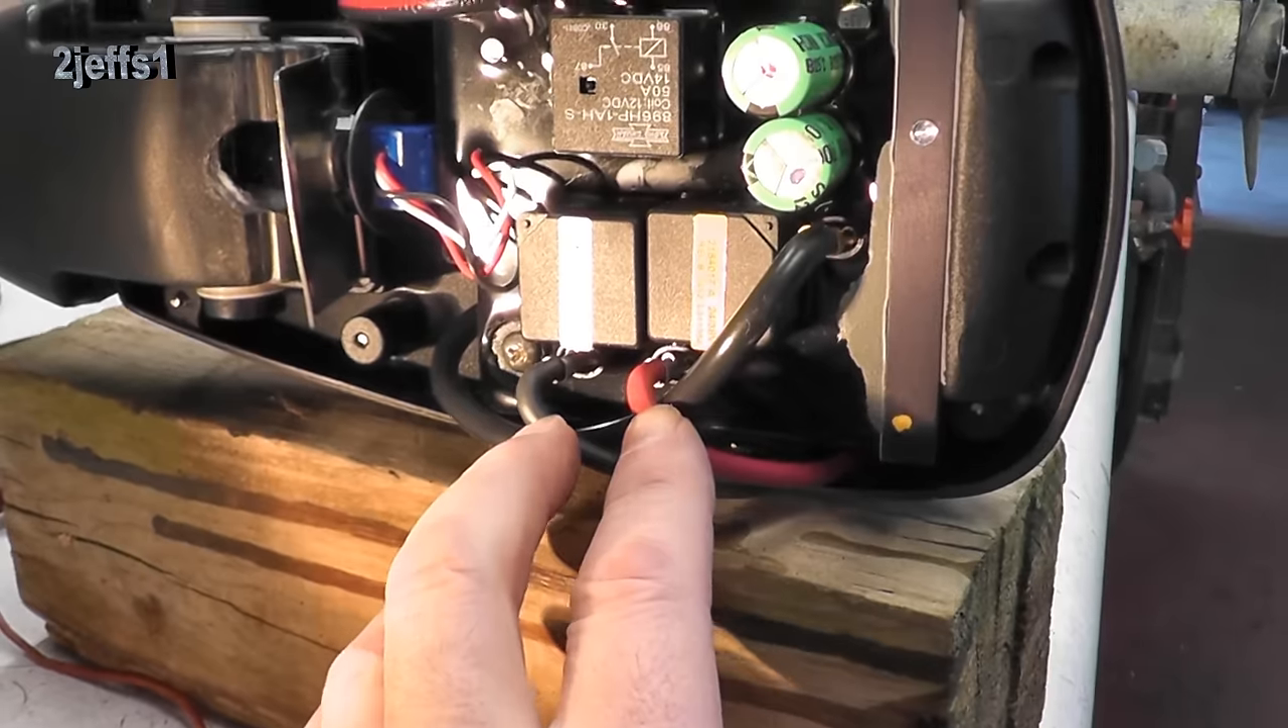Alright, I got the cover off, so let's have a look inside here.